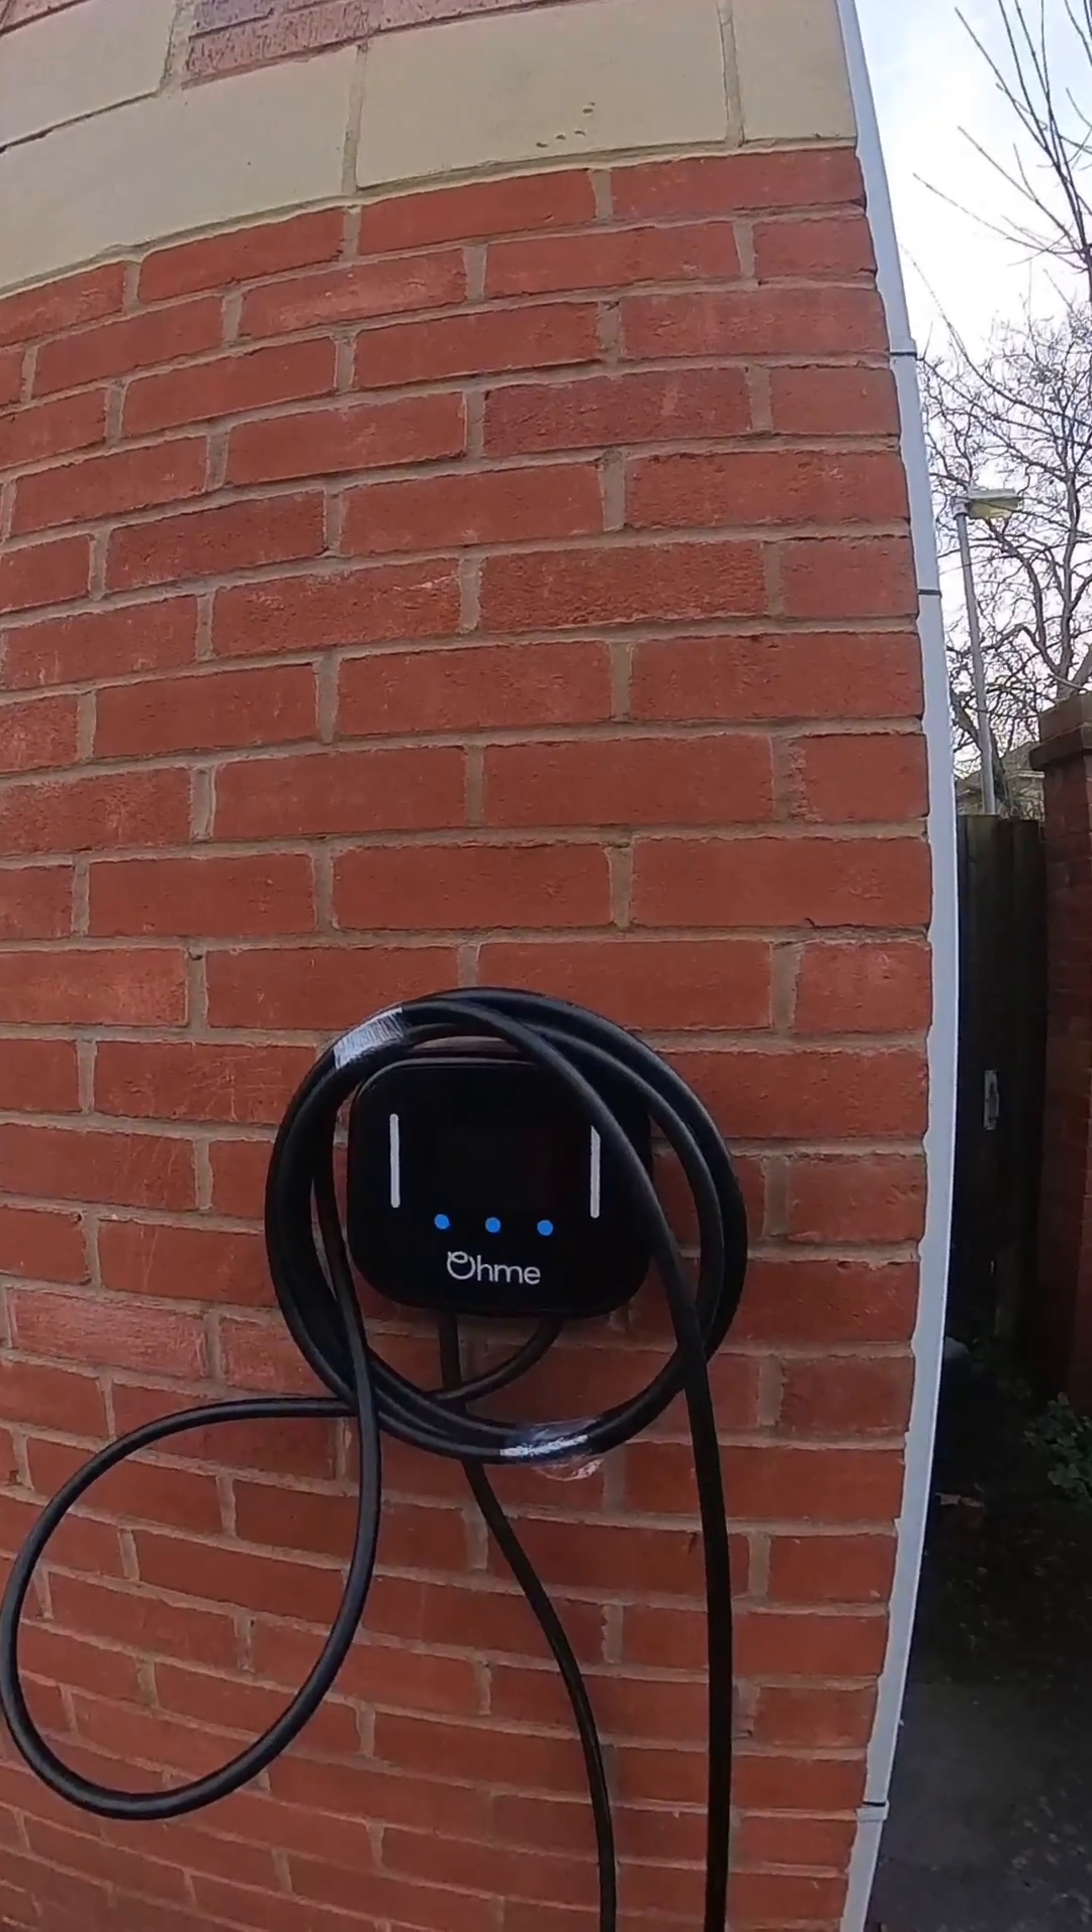So chargers on the wall ready to go.